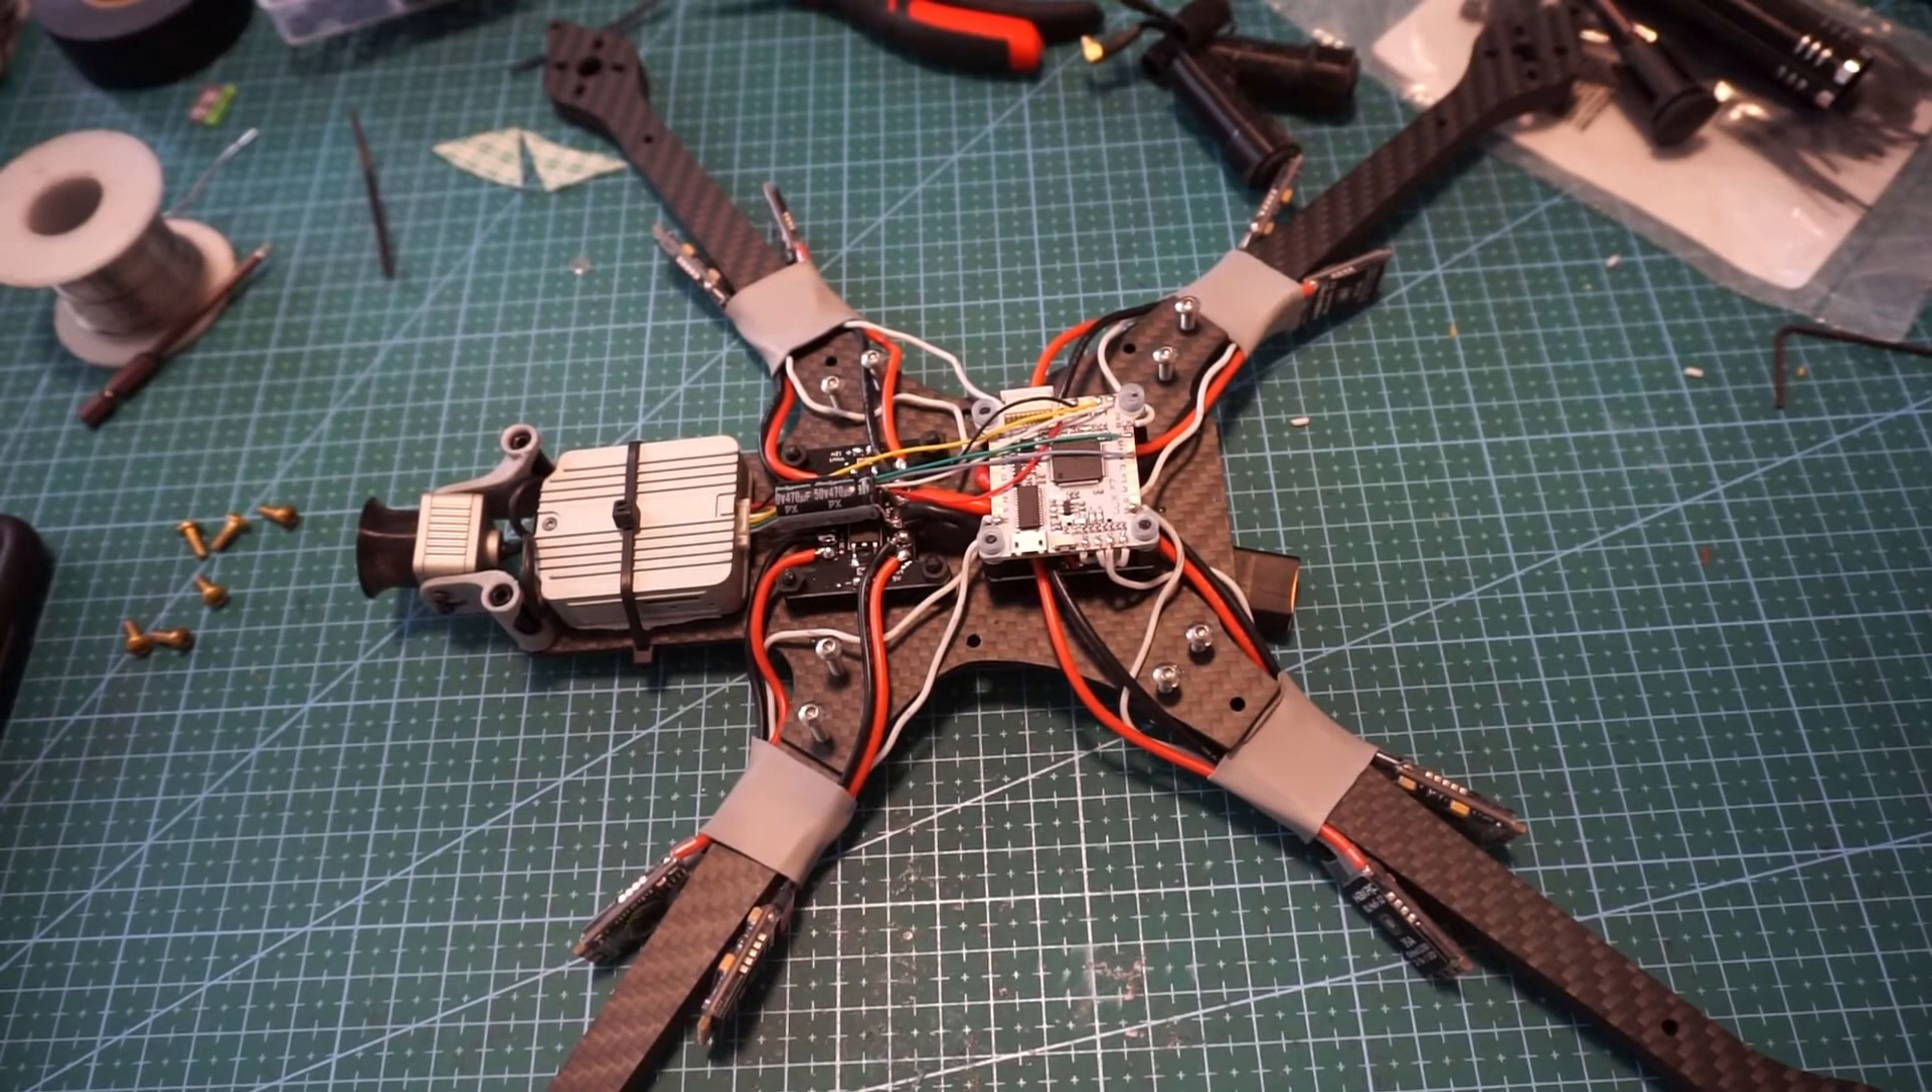And our signal wires have all been ran to the flight controller.